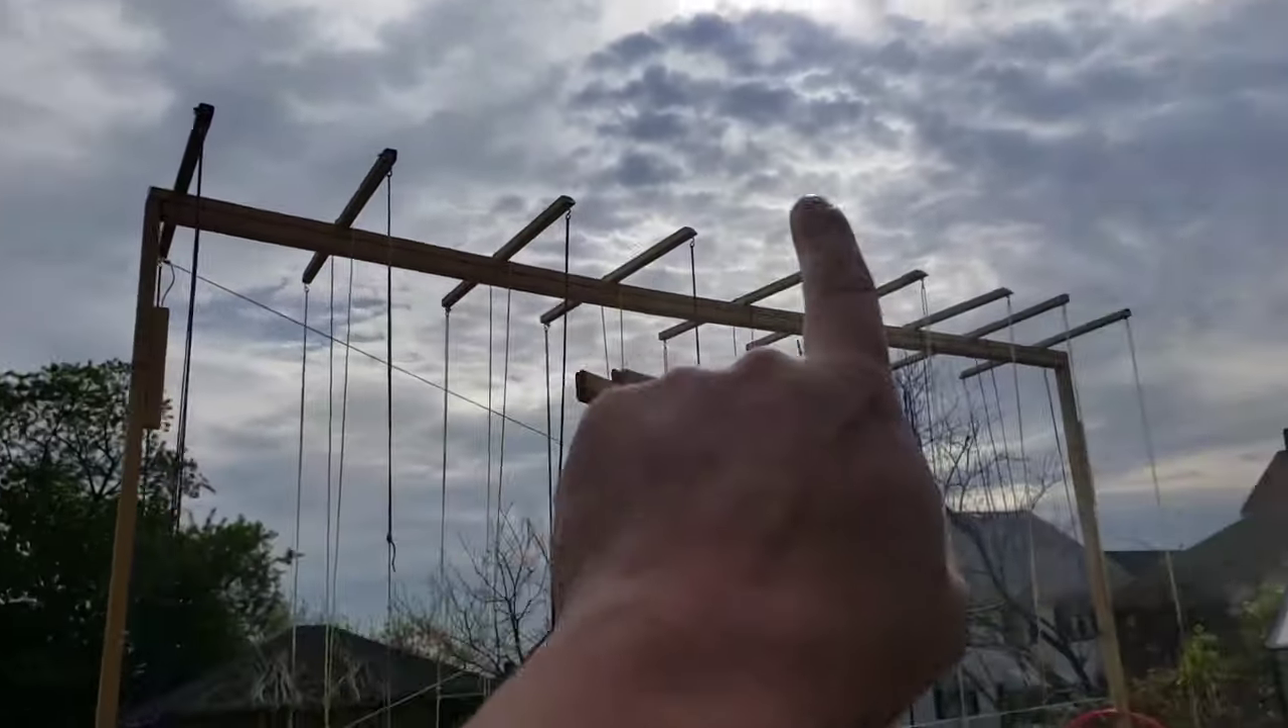Alright guys, as you can see, I did the main top beam. That's going to be that beam running right there.